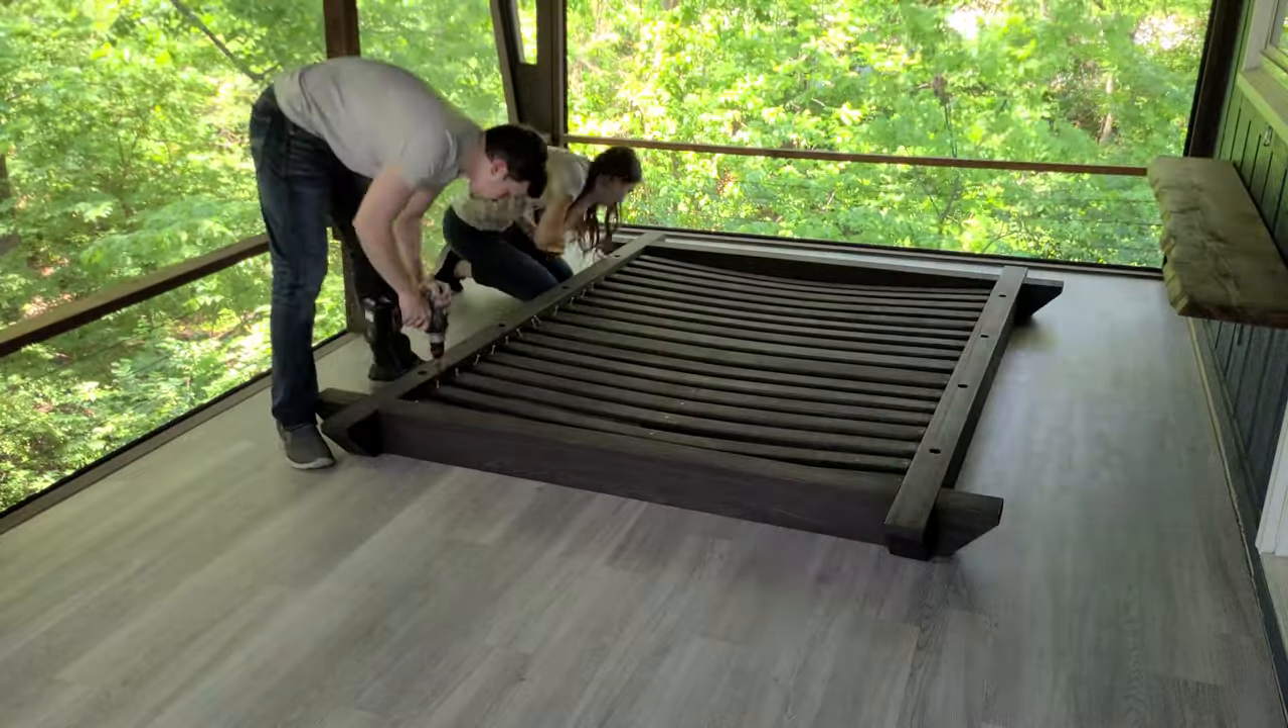We have a bed frame. Now, we just have to get it hung up using ropes.